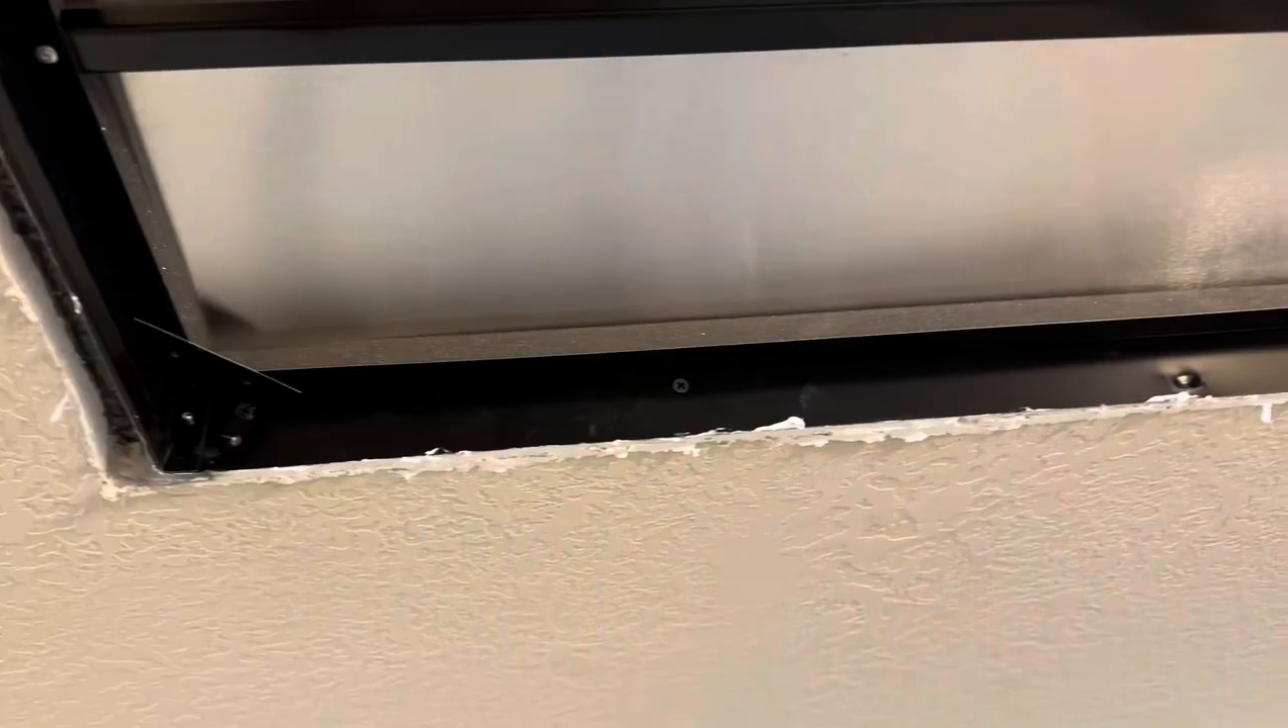I'm caulking around the baffle box and the drywall. There's a small gap there.